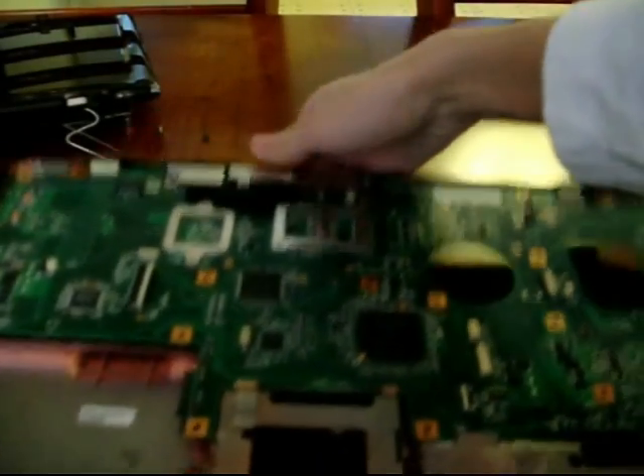So now we got the back of the motherboard totally exposed.